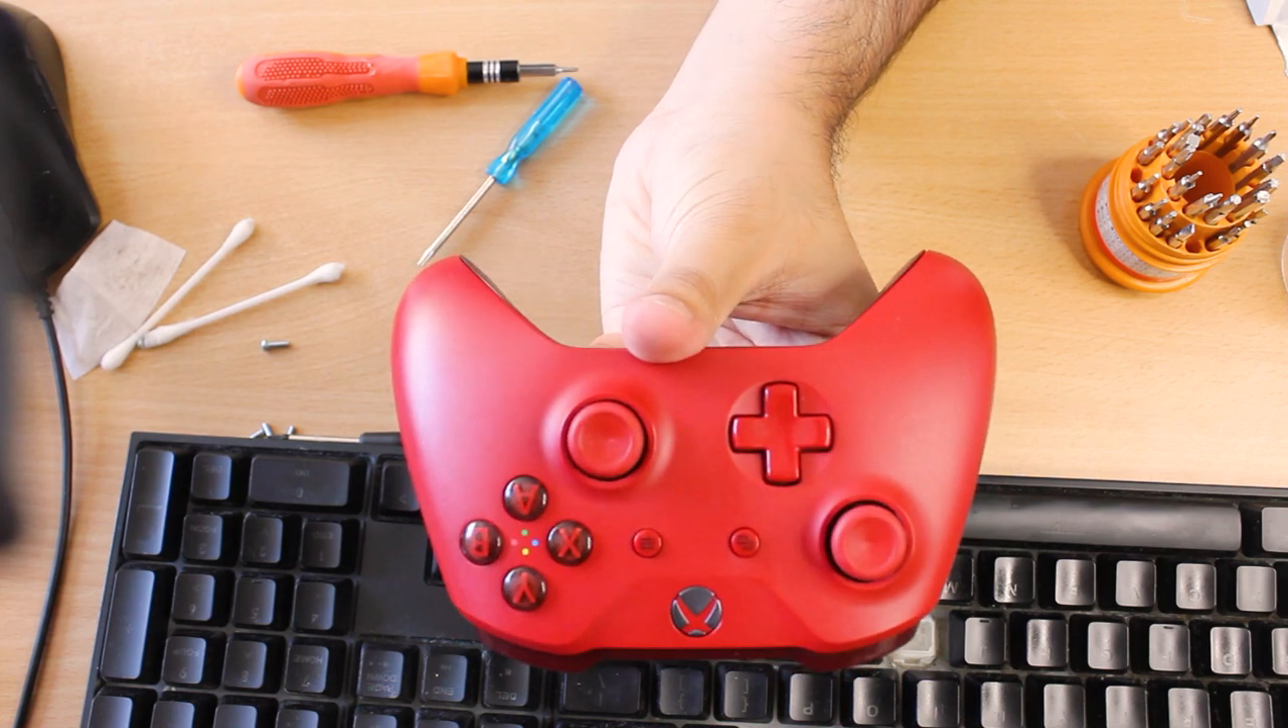And now, put the faceplate on. There you go, it looks nice and clean, looks new.